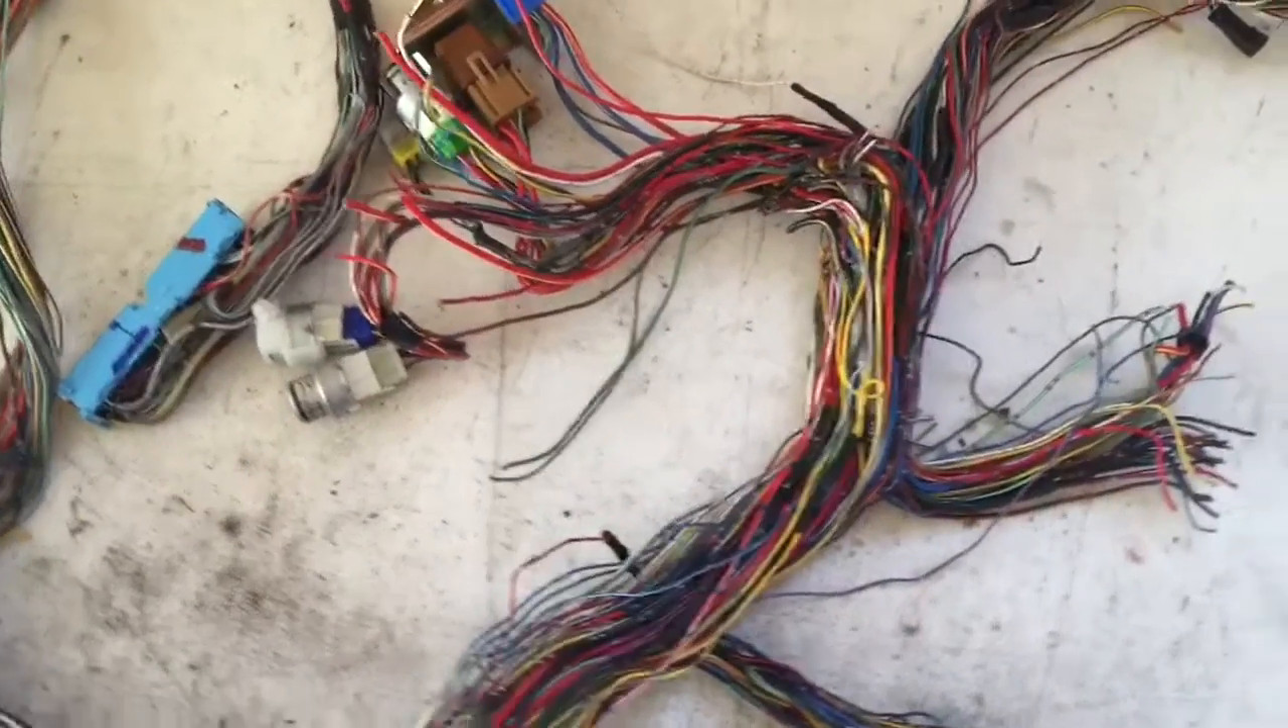Here is the harness stripped of its protective shielding, the black electrical tape and the split loom protective covering.